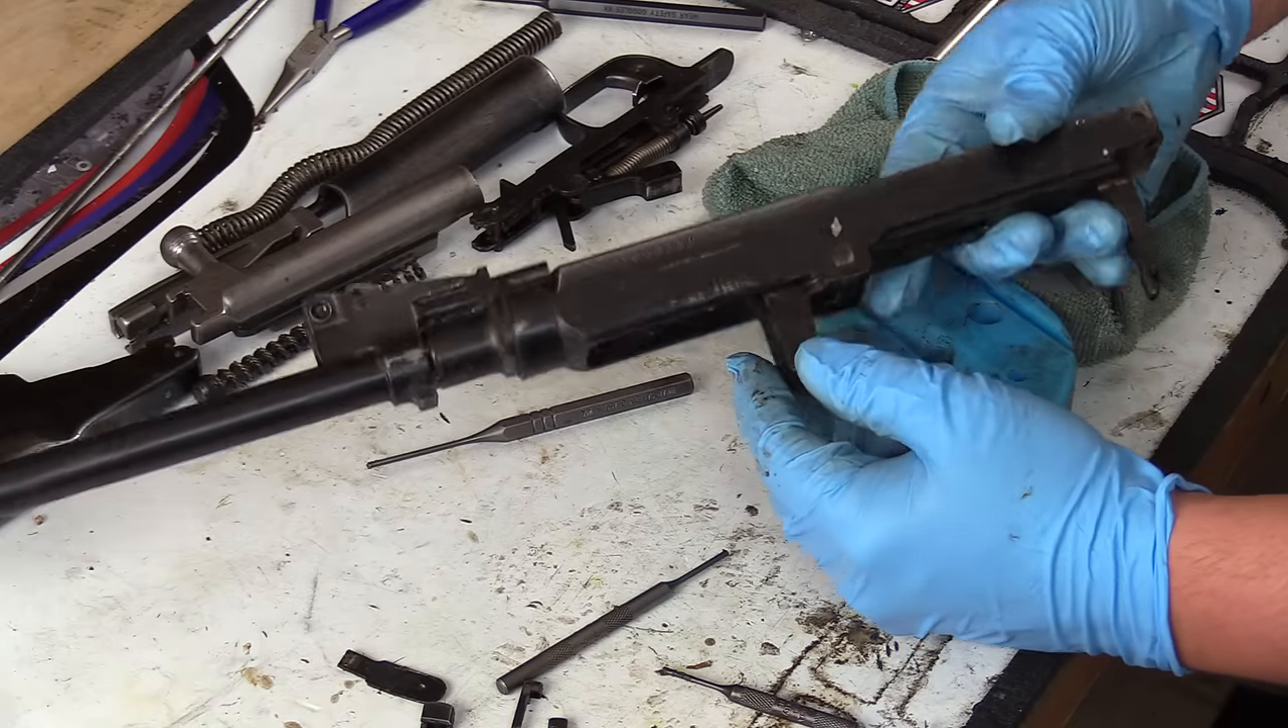This receiver is pretty dang well stripped.